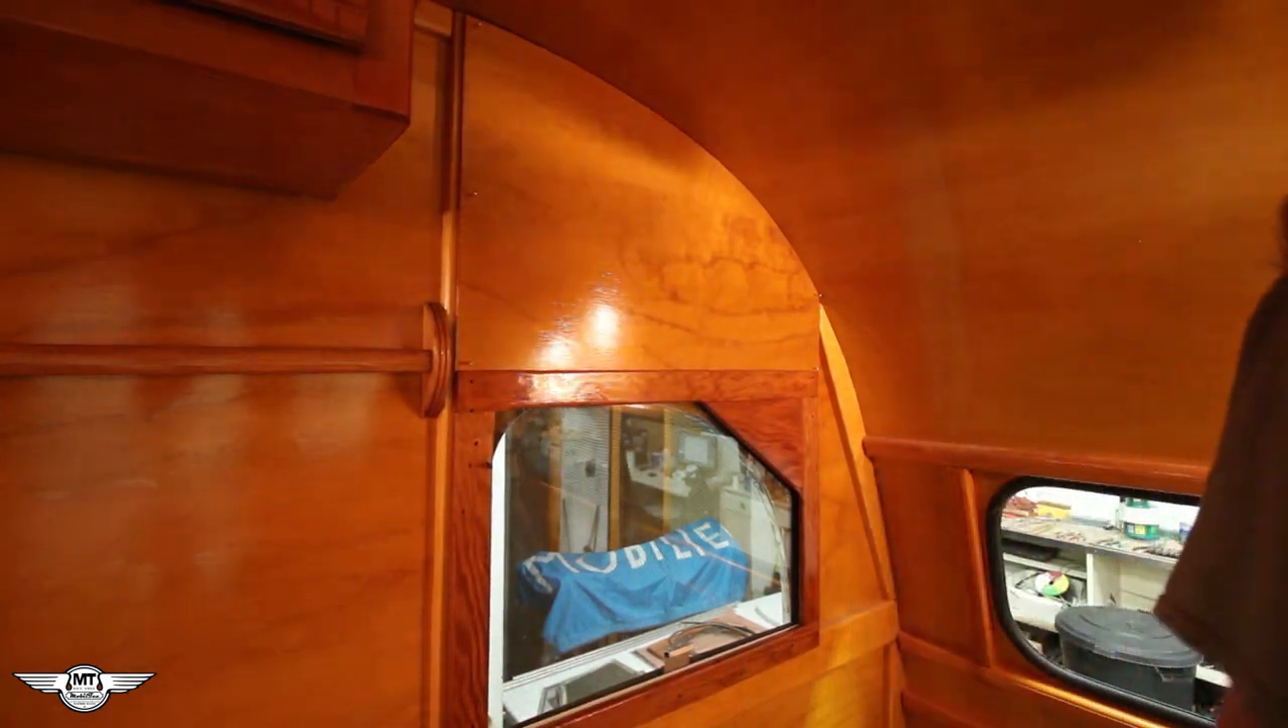The window system is held in now.